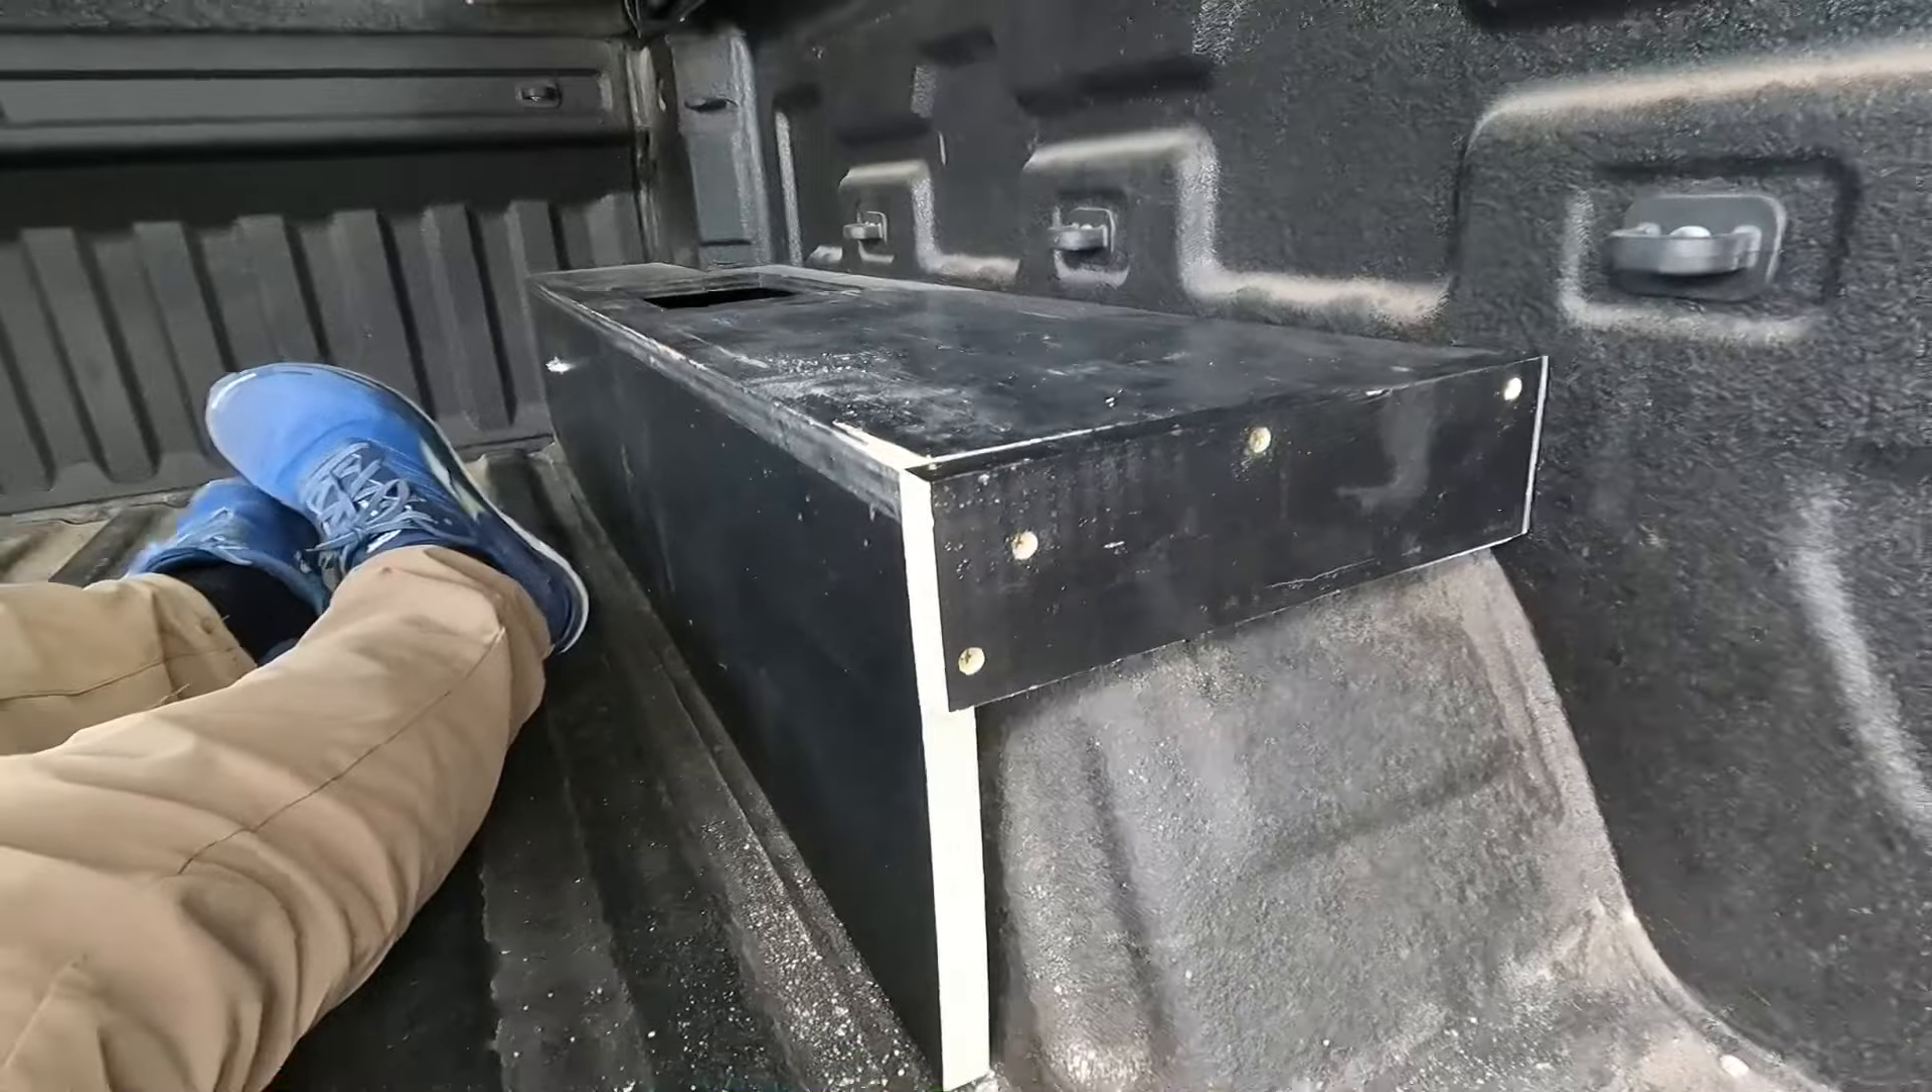There we go. Got our little end piece strengthener on.